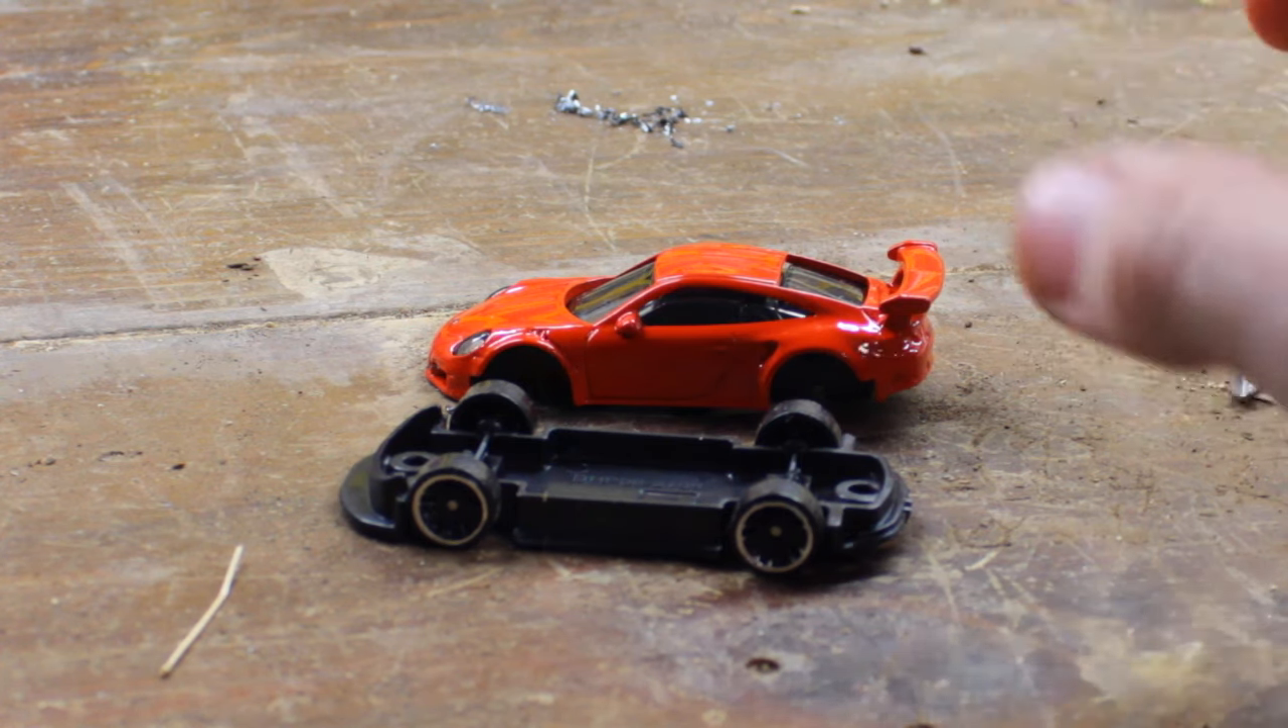Alright, now I have the car apart.